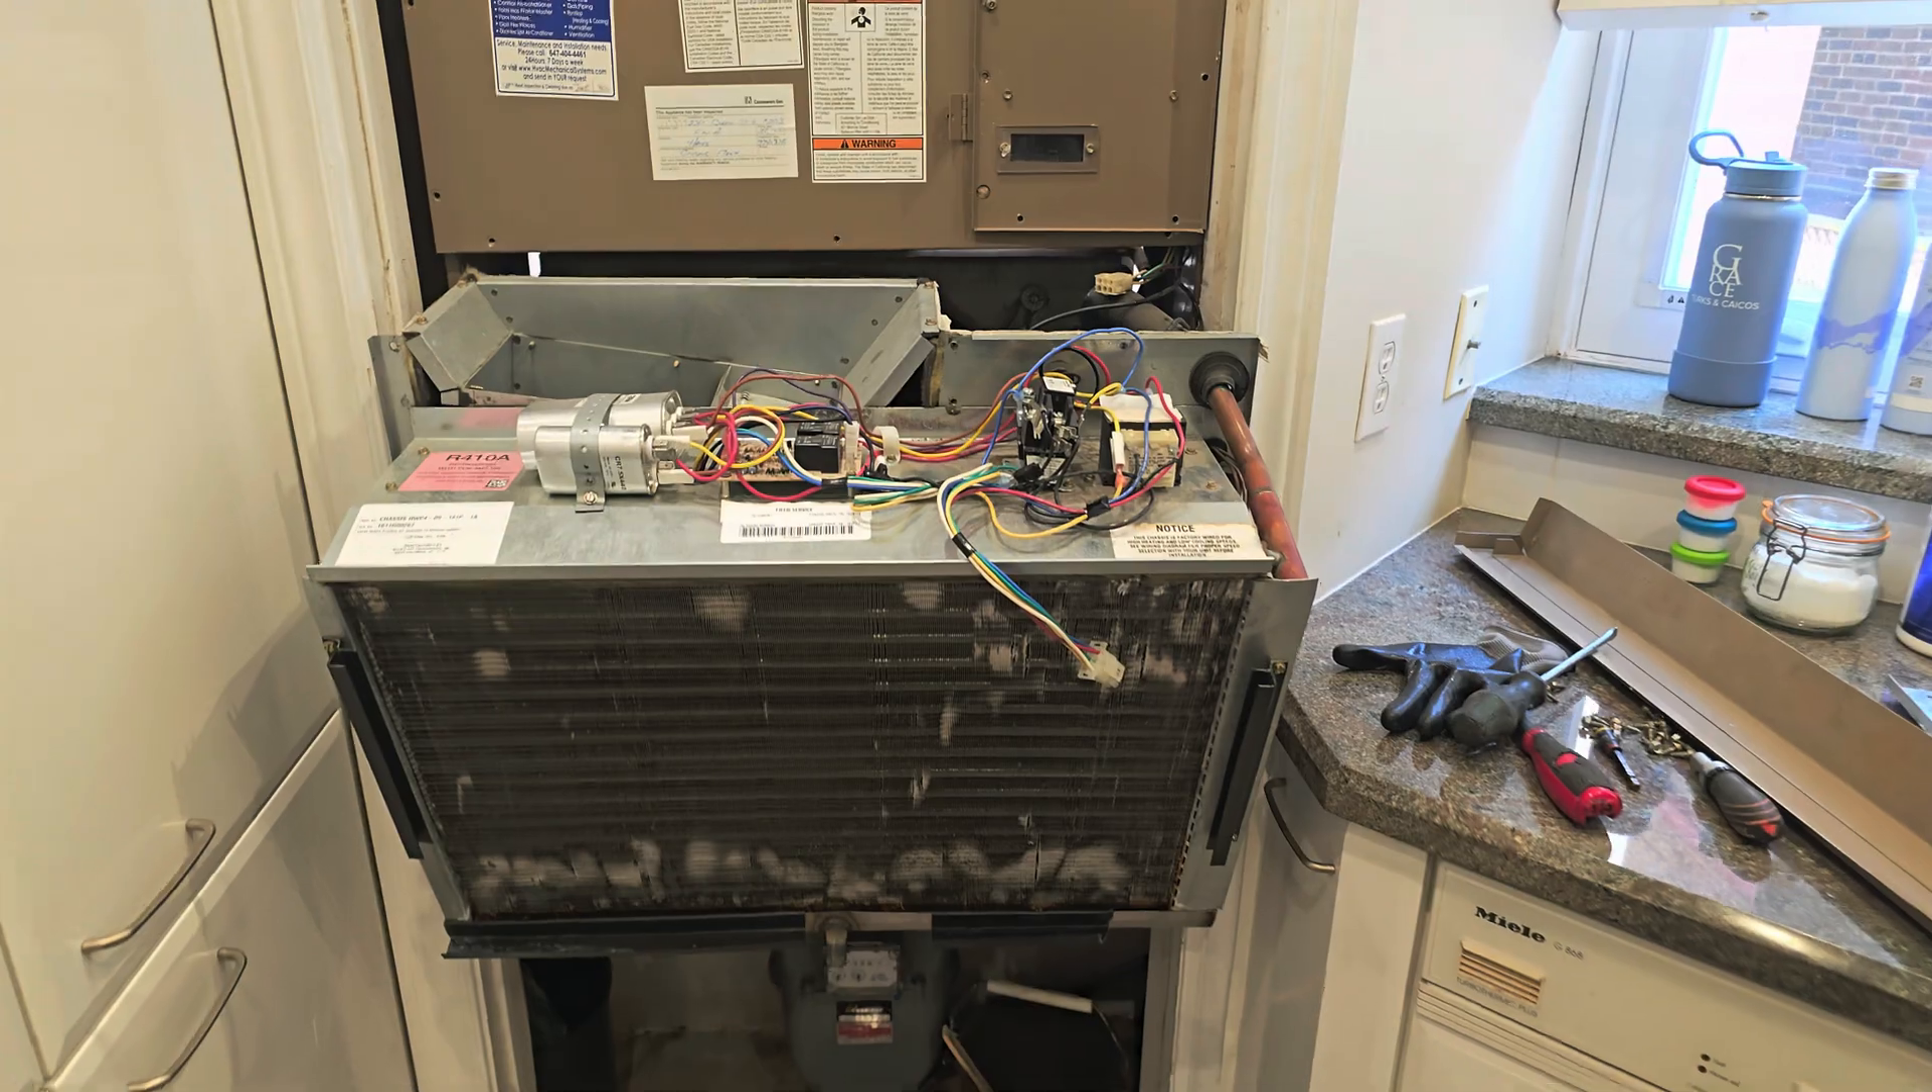I've successfully pulled out the unit.